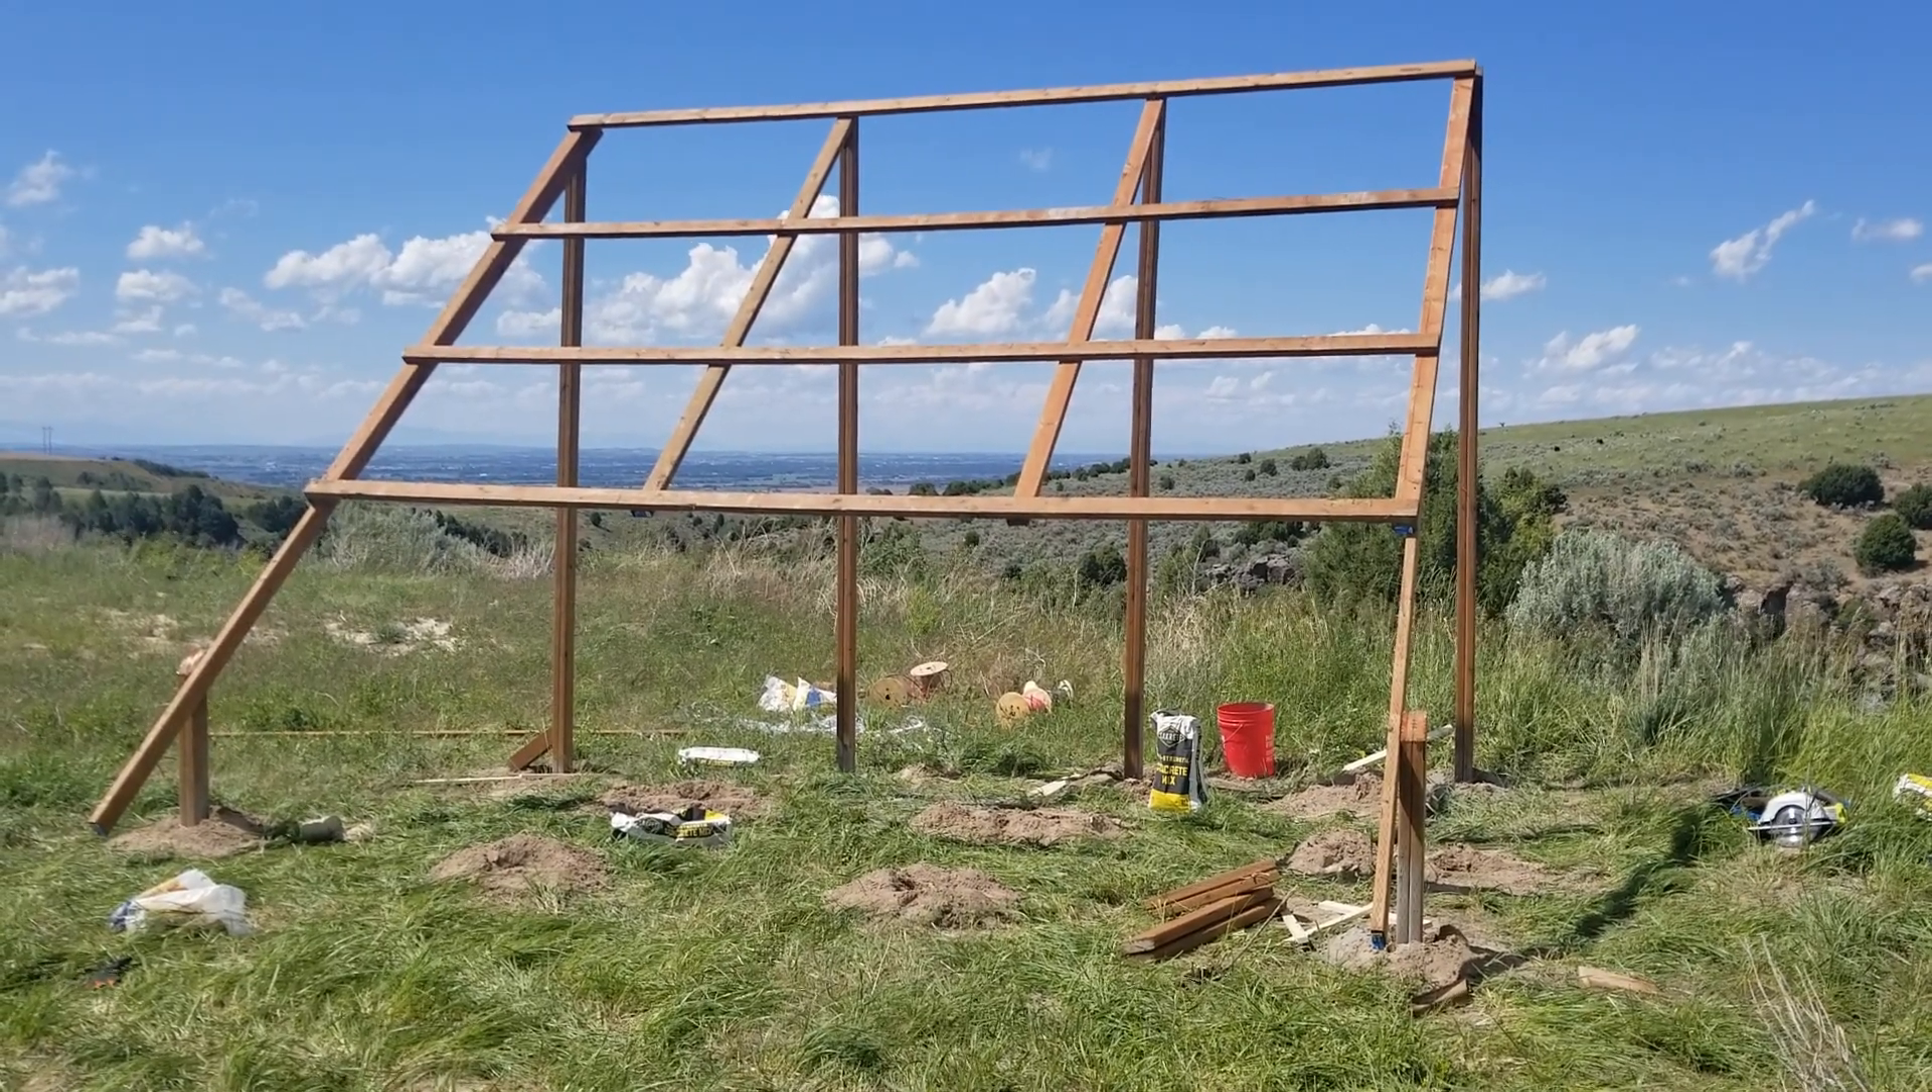So I'll put in those other braces later on but right now we got the main posts in and we'll get the rest of the panels on once the rest of the posts and braces are in.